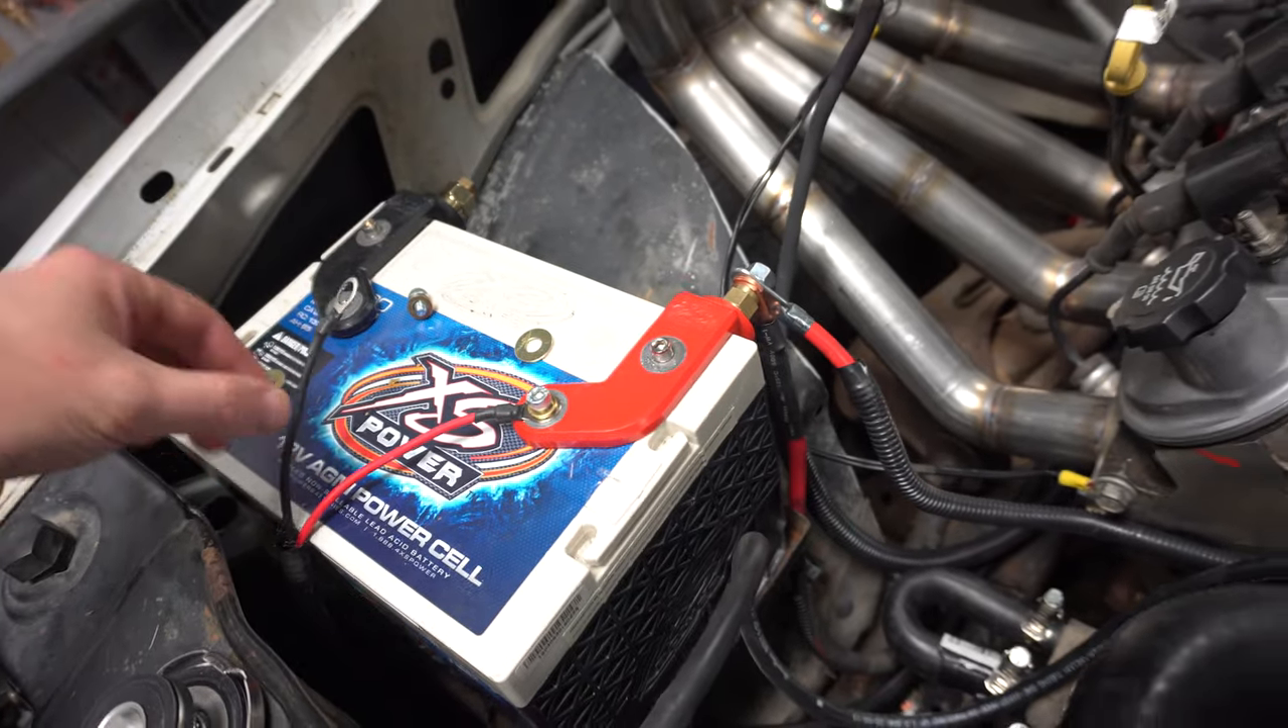The power wire is hooked up going to hook up the ground here in a second.